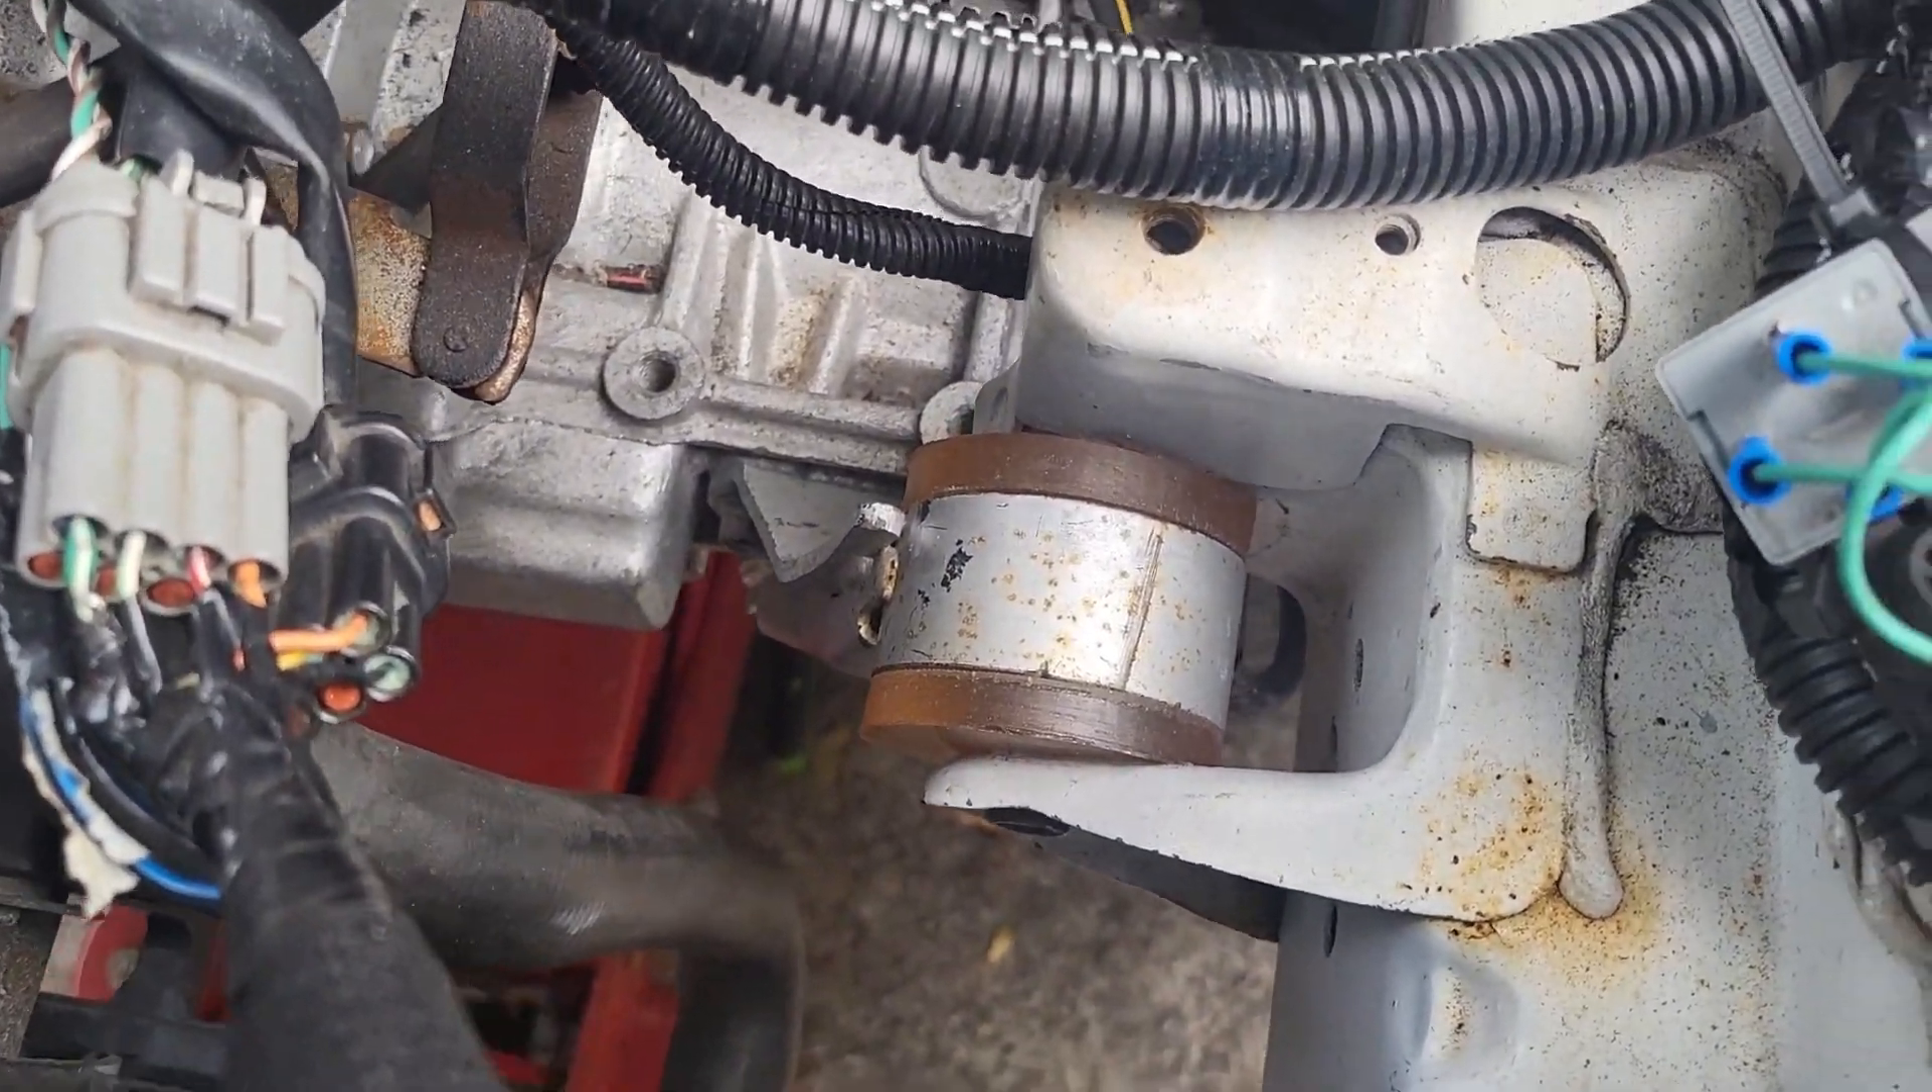I have fitted the transmission mount, used a bit of soap to help it slip in, and also used this block of wood and the hammer to really just hammer in there, because it was a very, very tight fit.